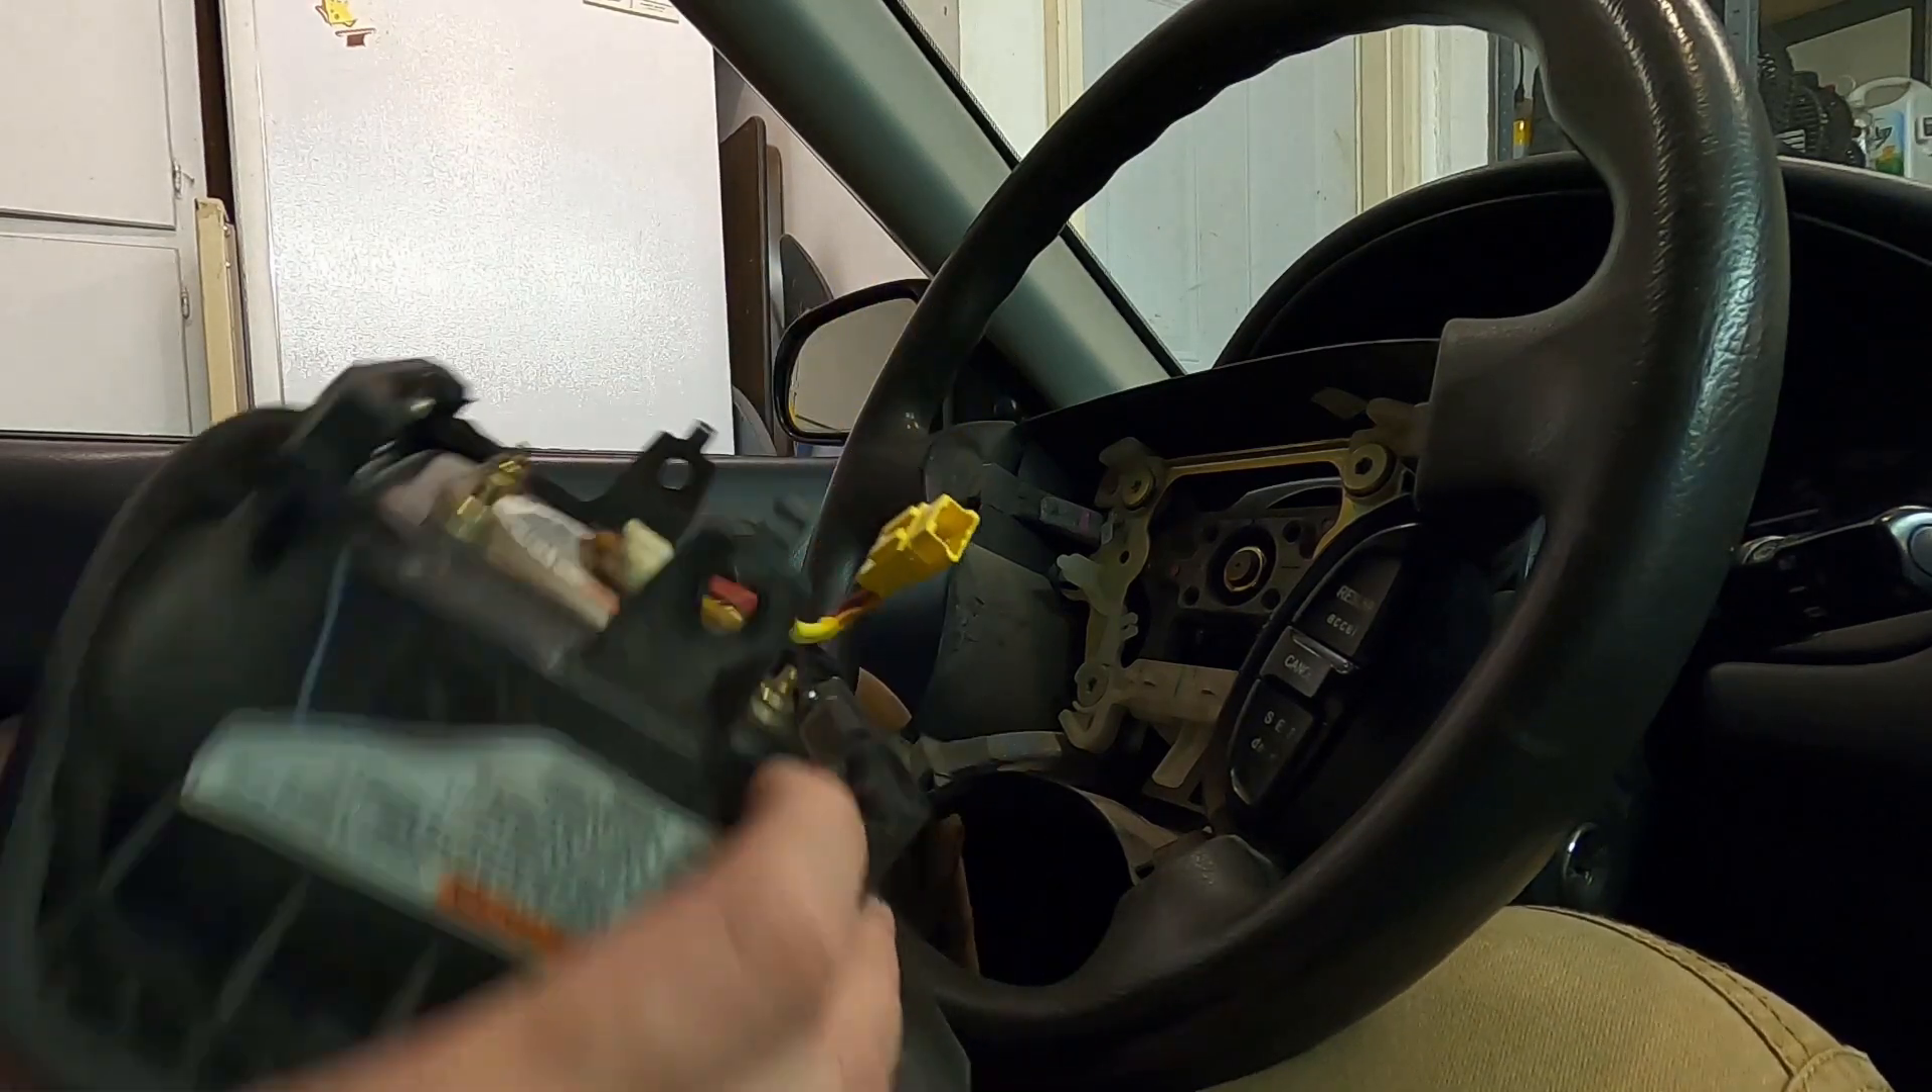All I've got left to do is put the airbag in.